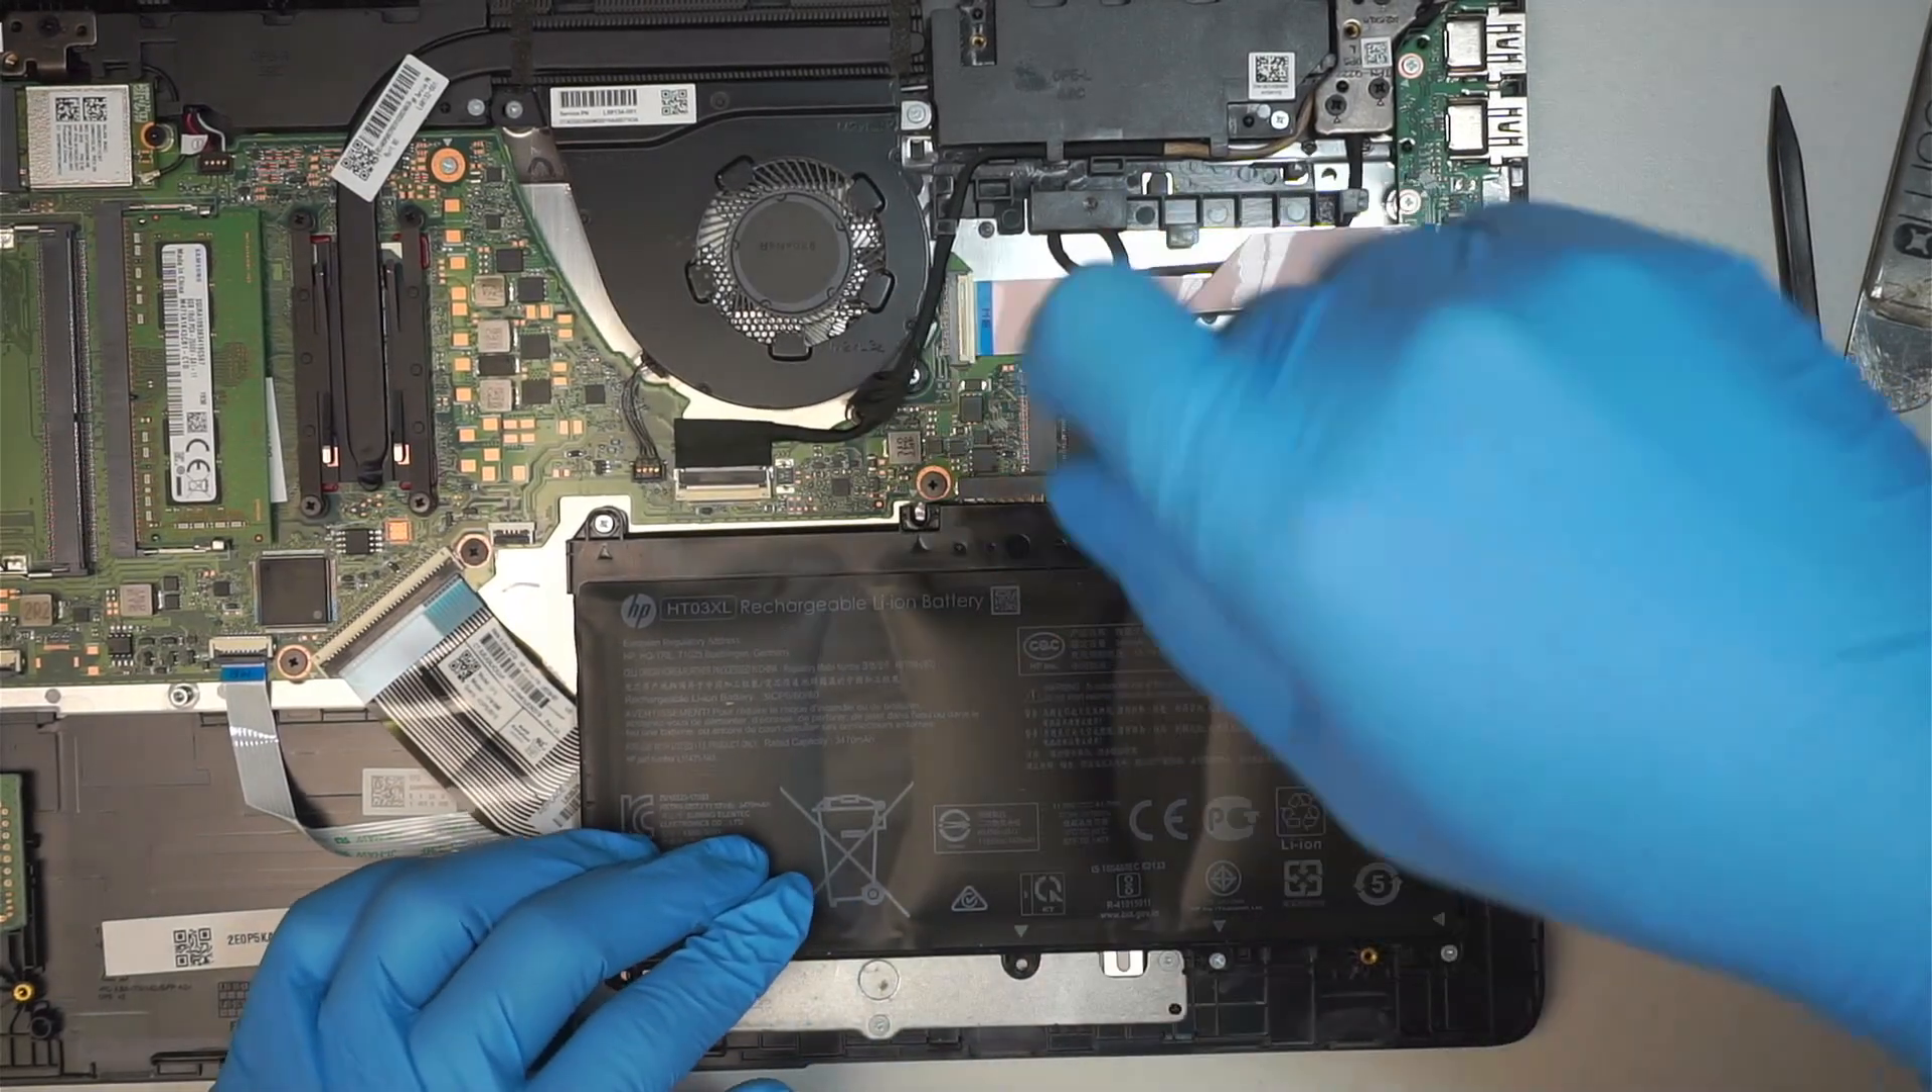Okay, once you have removed the back cover, you then now can see that the battery is here.